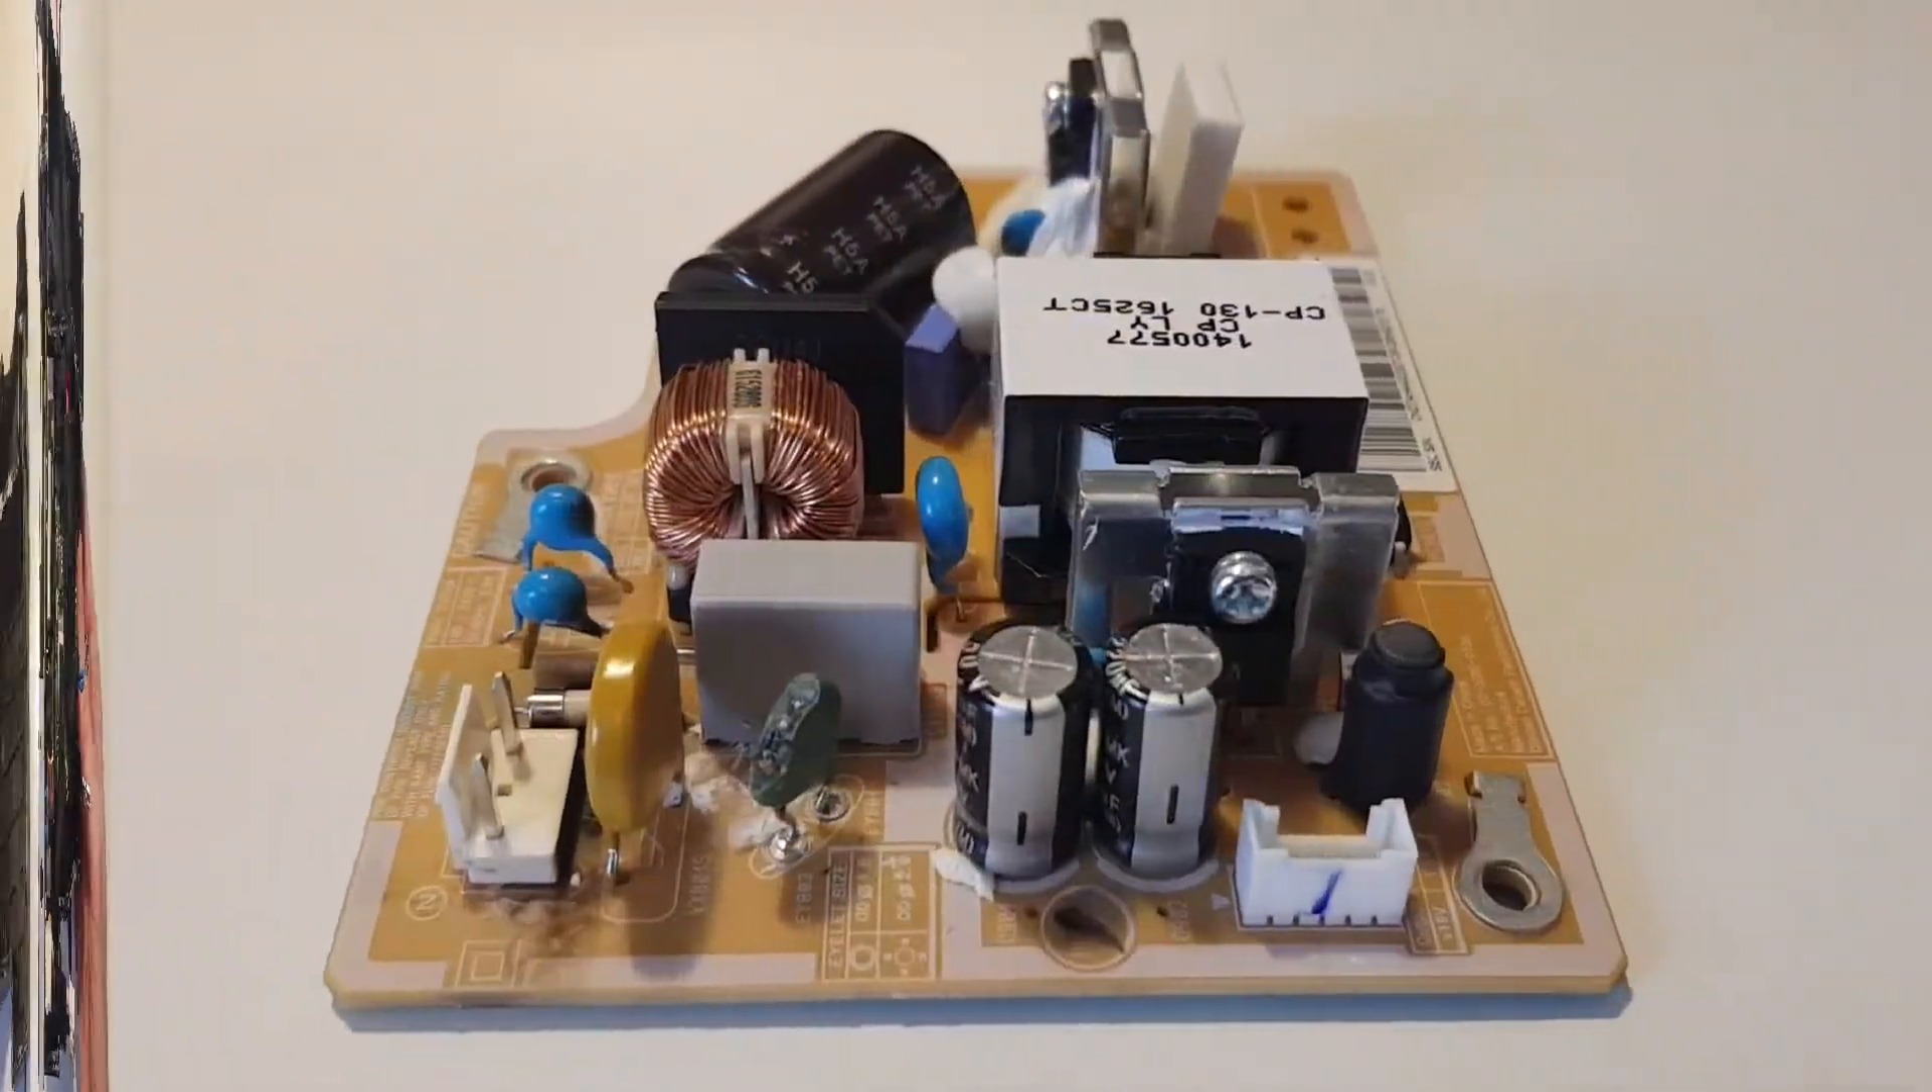So here's the power supply board removed from the speaker.